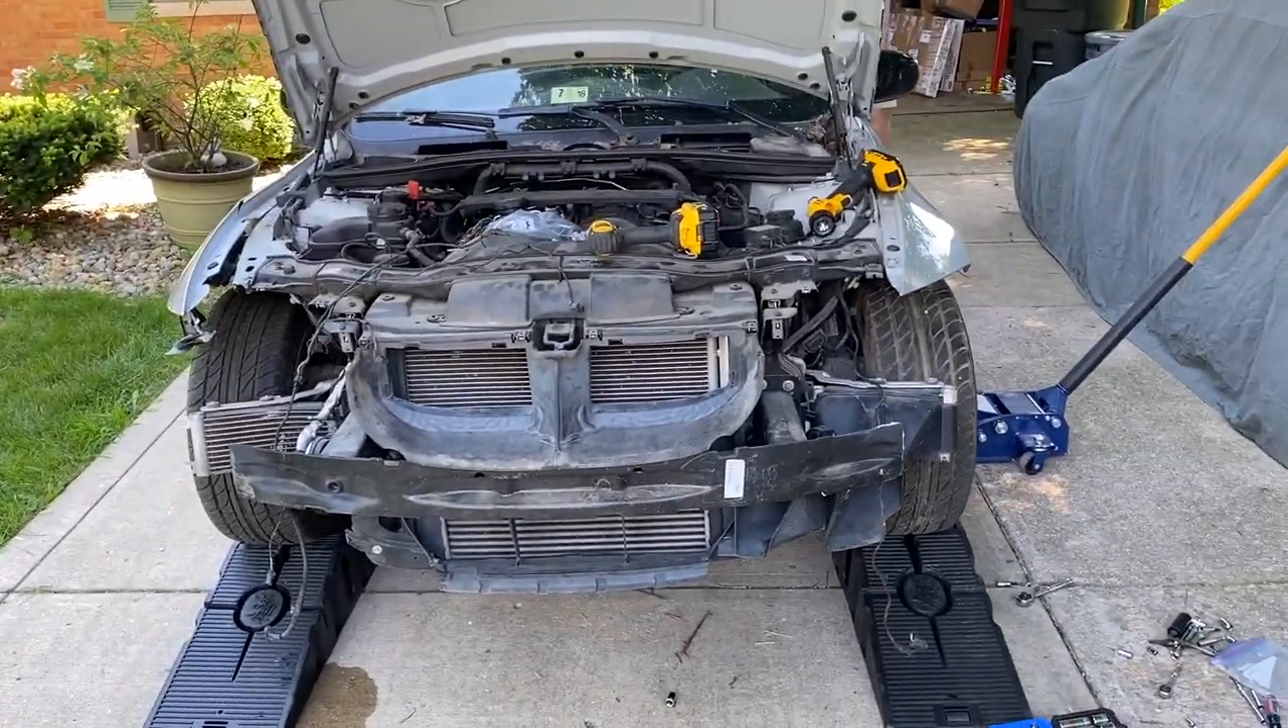All righty guys if you've been watching the time lapse you see you've seen some of the struggles we've gone through but we have the bumper off we have both headlights off.